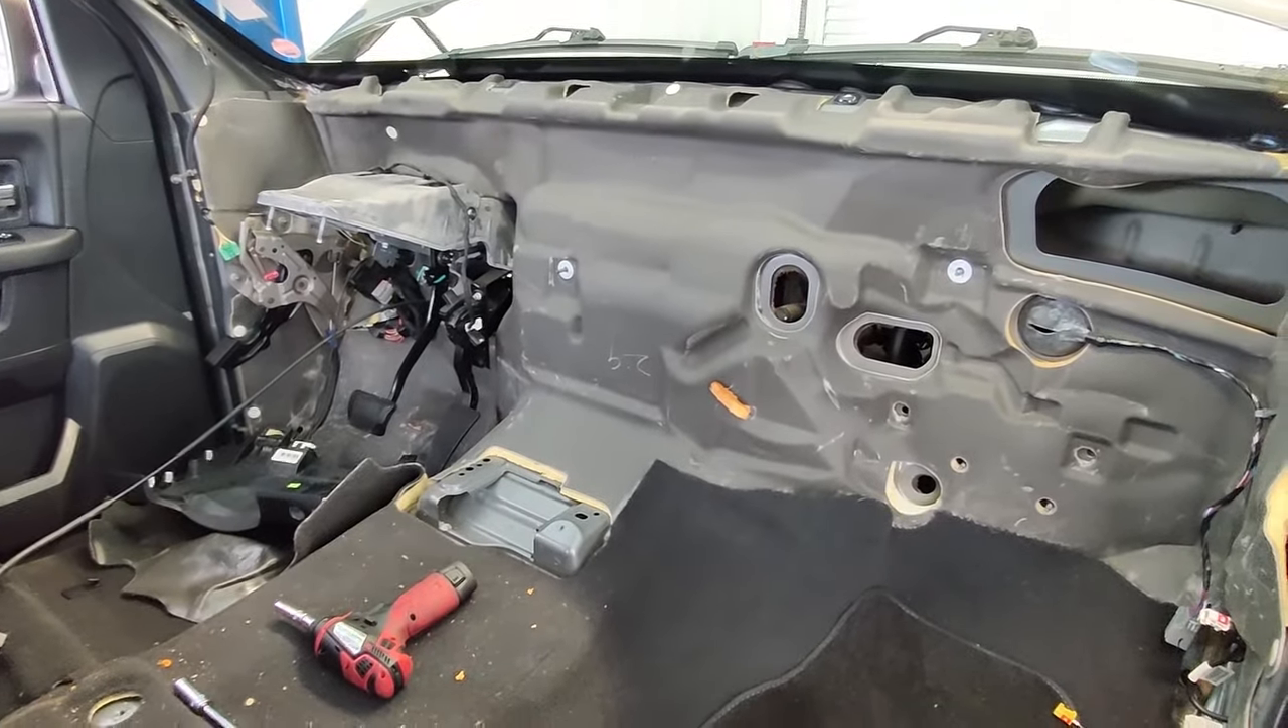Alright, so here's what the interior is going to look like after you pull the entire dash, instrument panel, the HVAC box, the center console, and the driver's seat.